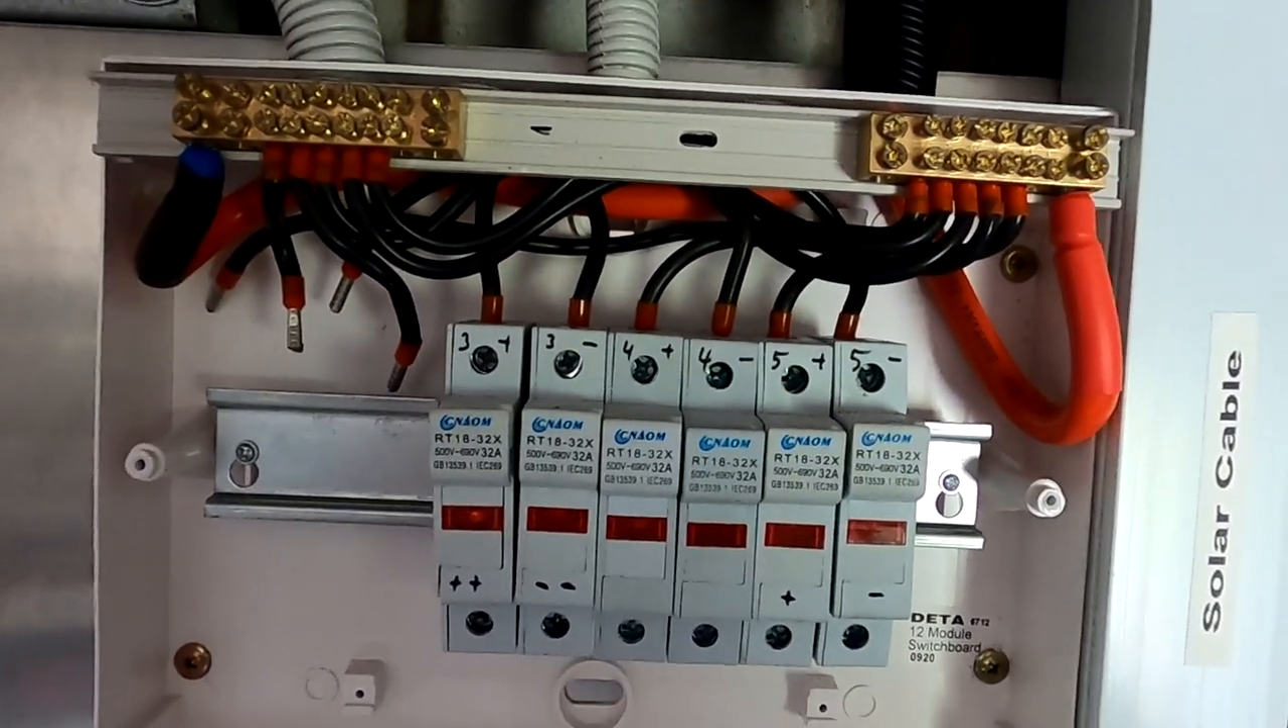And now we have enough space between these two bus bars here as well.